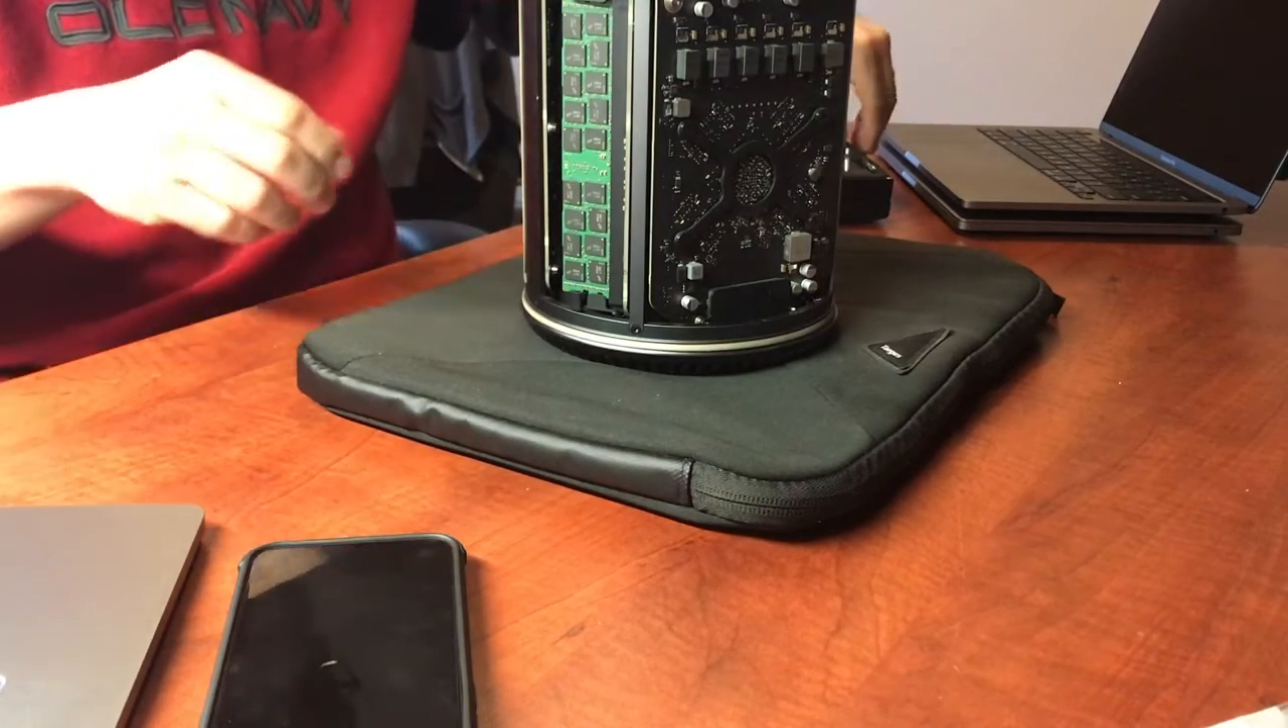So now the cover it's off I can actually access a lot of the internal stuff.